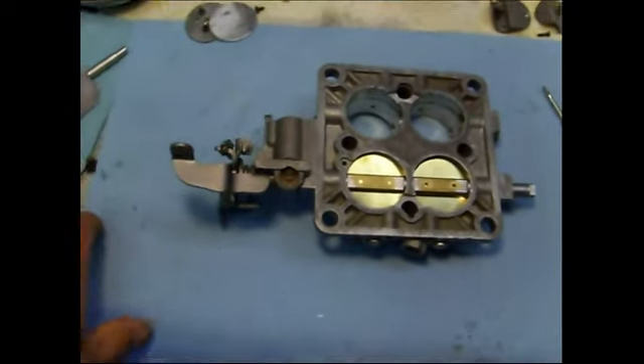I've started the reassembly of the carburetor. And one of the first things I'm doing is I'm installing the throttle shafts, which I removed.